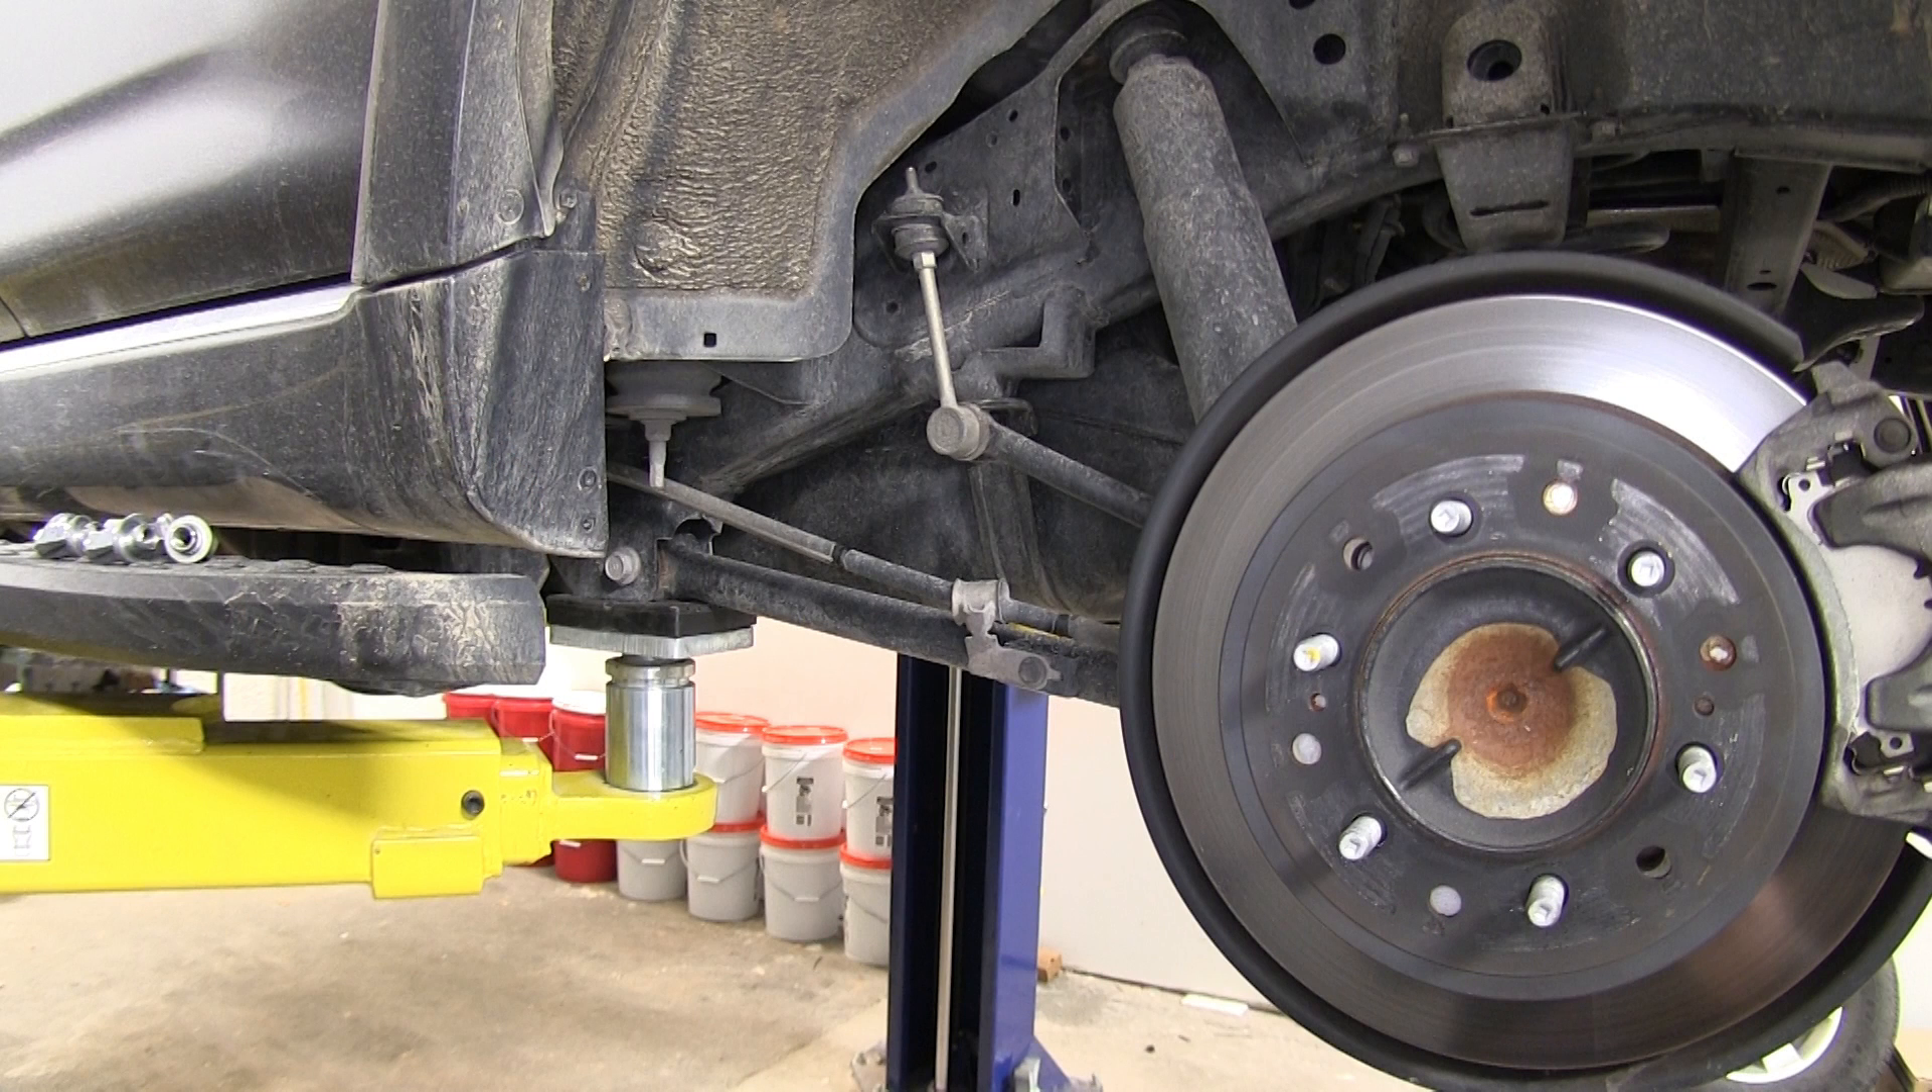Note, to begin our install, we've already gone ahead and raised the vehicle and removed the rear wheels and spare tire.